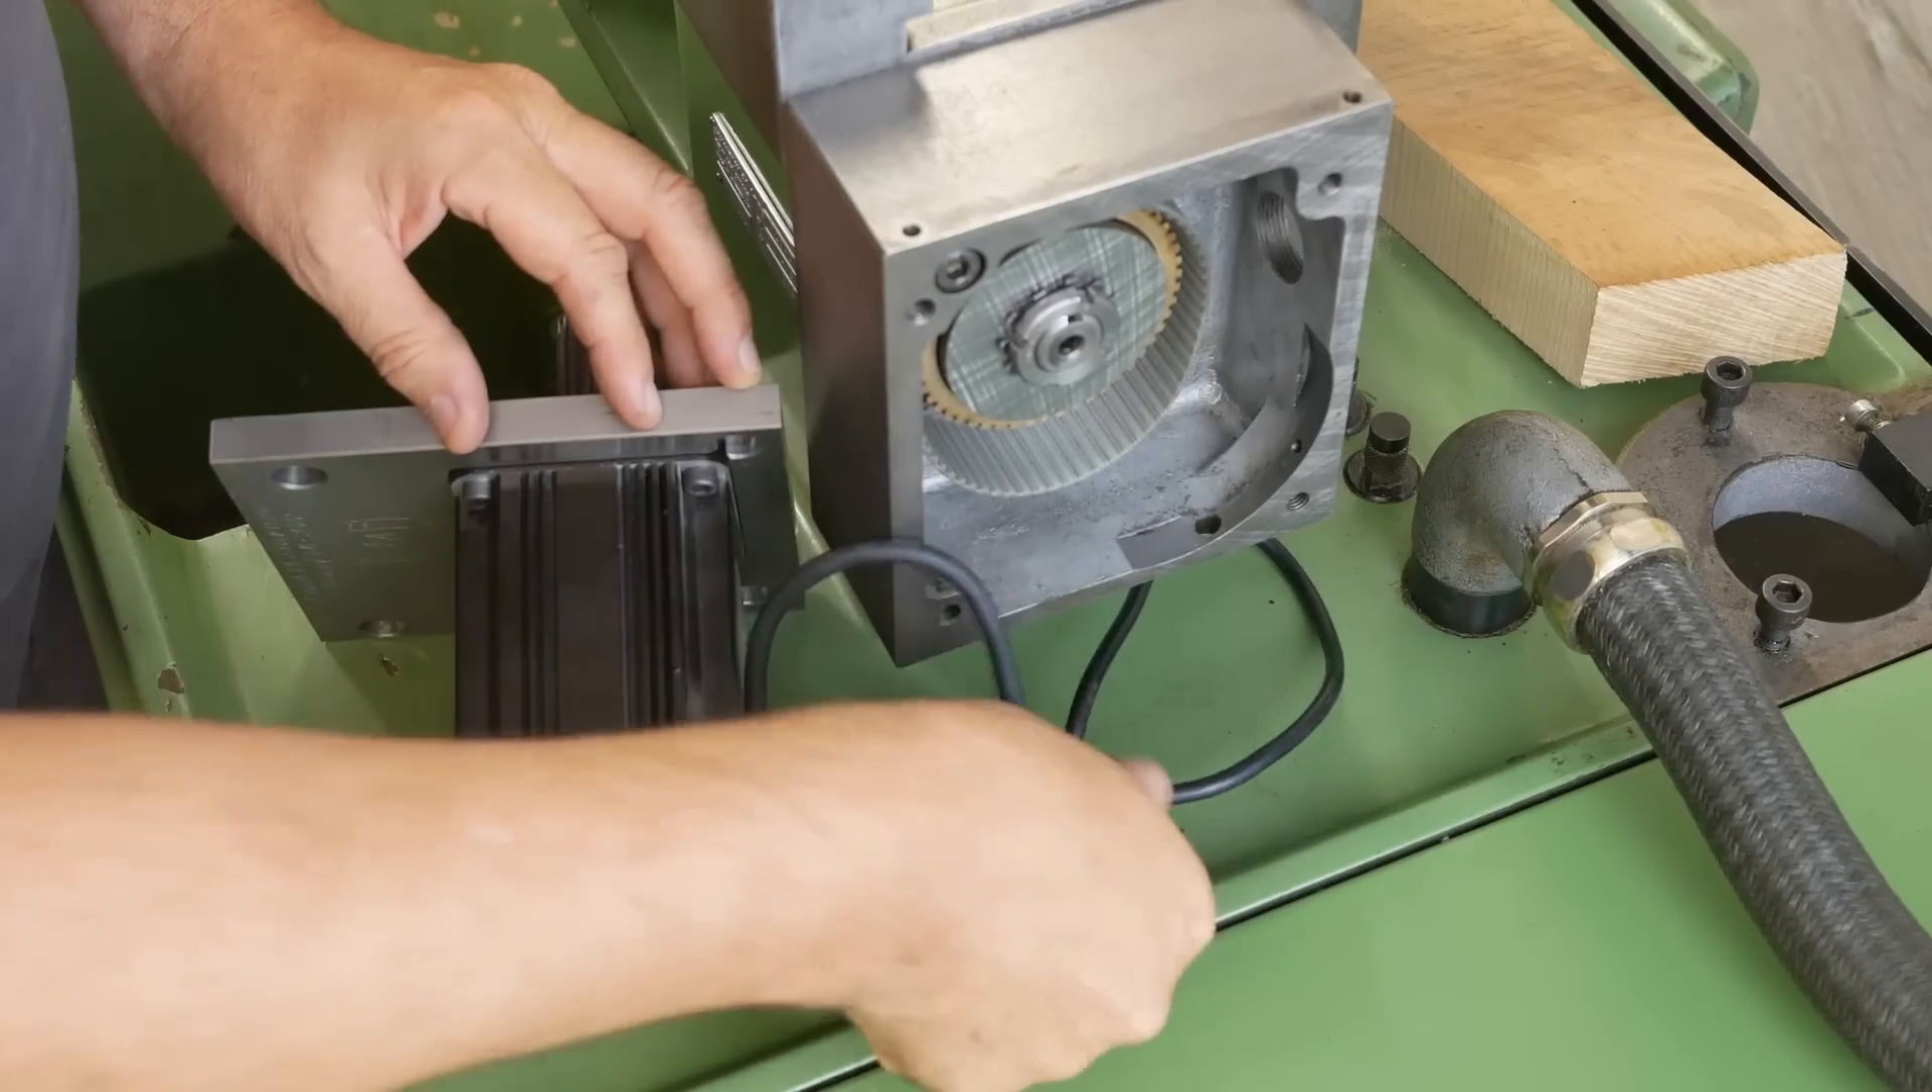Now you'll notice that I'm not actually mechanically installing the motors yet.